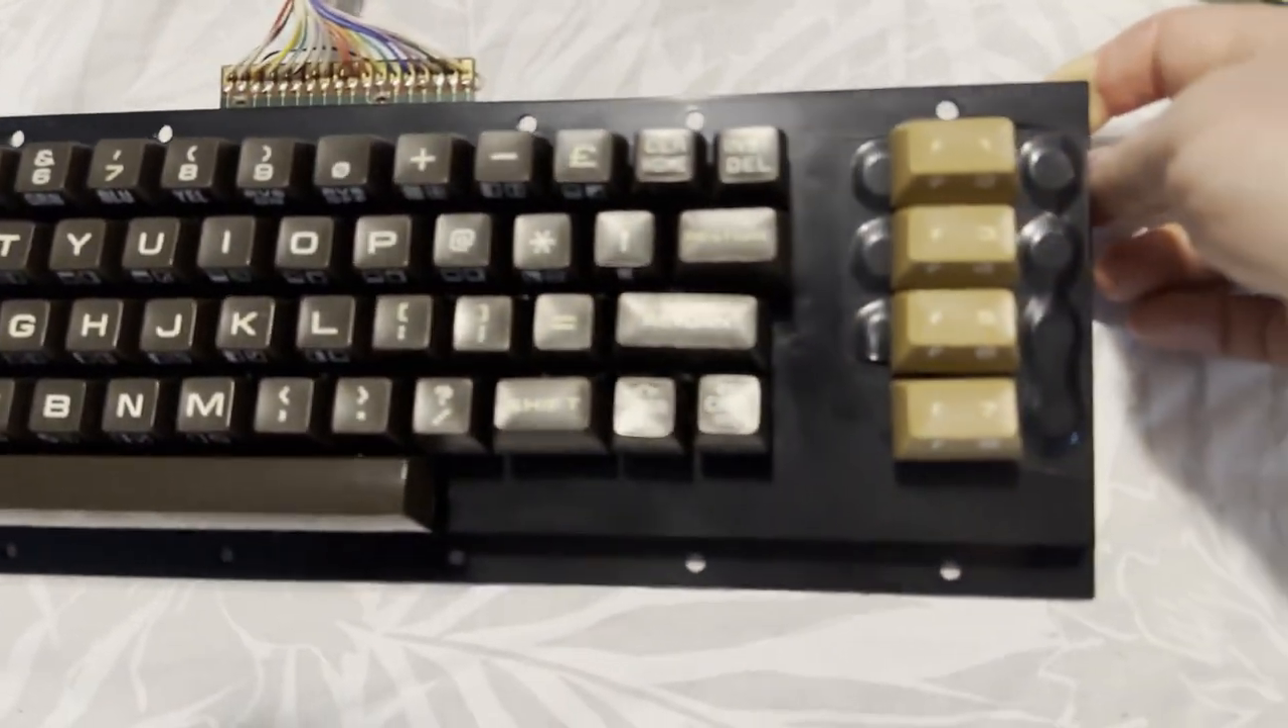Rather than give you another boring key montage, I've got the keyboard reassembled and it is looking much better.